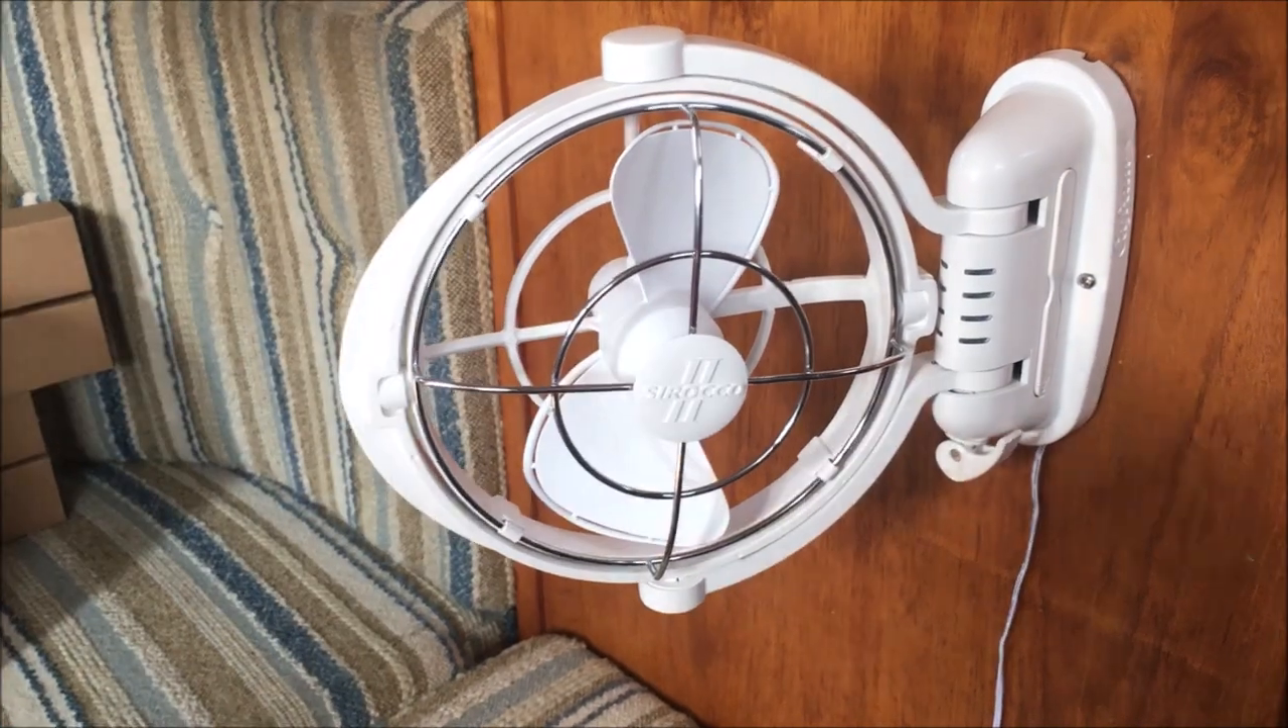There's the fan installed it's all permanent there.